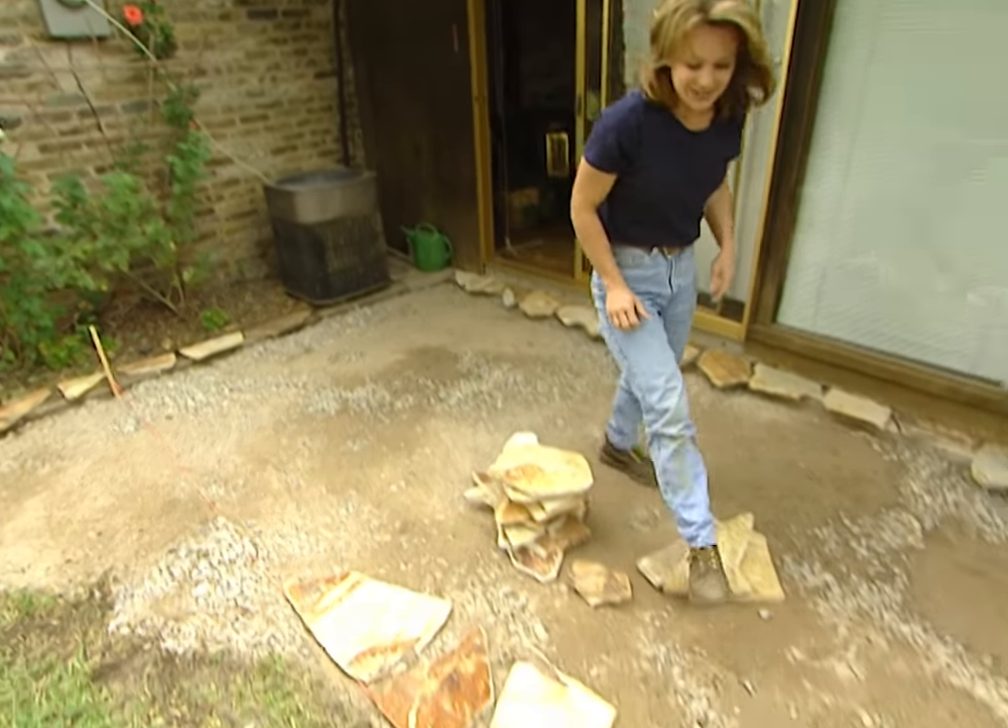I'm laying out the borders first, as you can see I've already done, and then we'll work off of those stones to fill in the middle part.